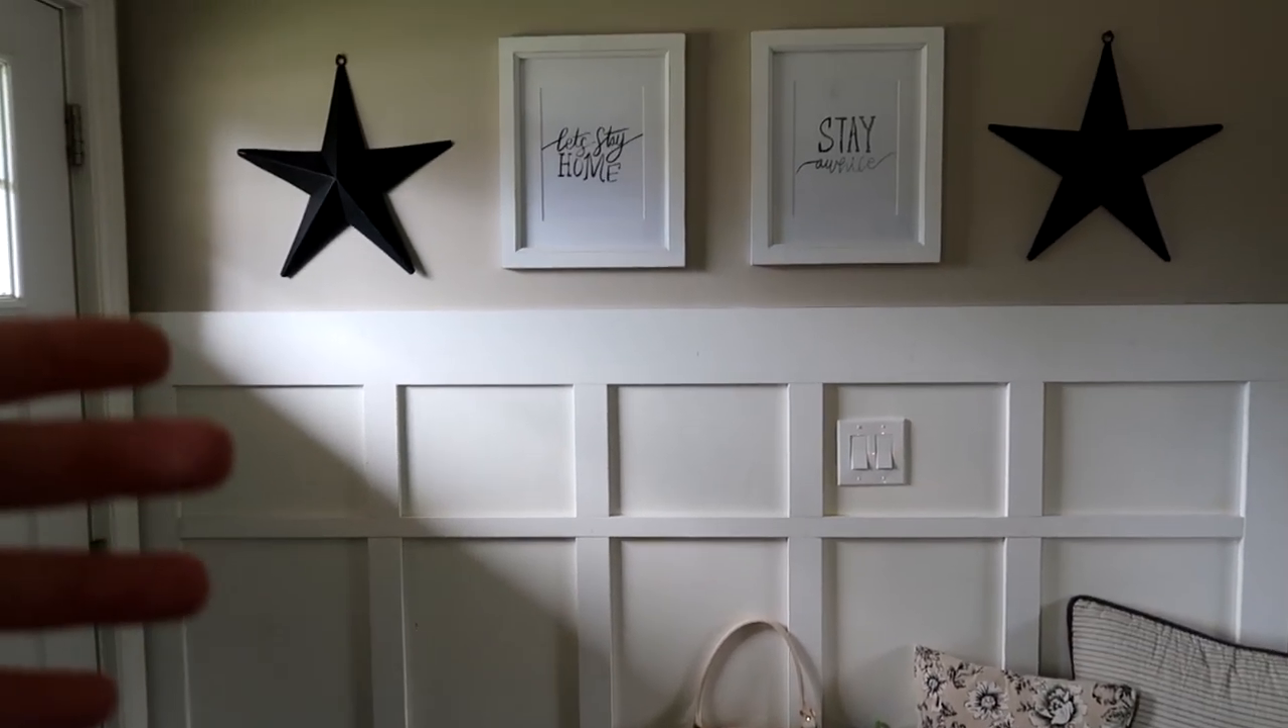And we still need to hang the hooks for our board and batten.